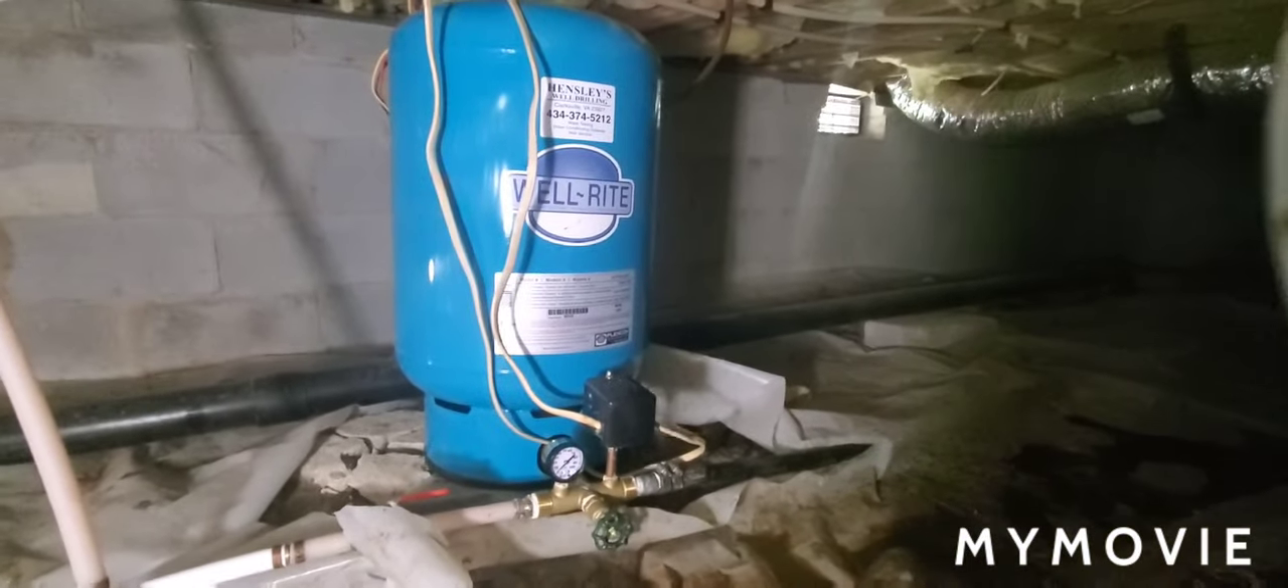Okay, there's the new tank, all installed, ready to go.